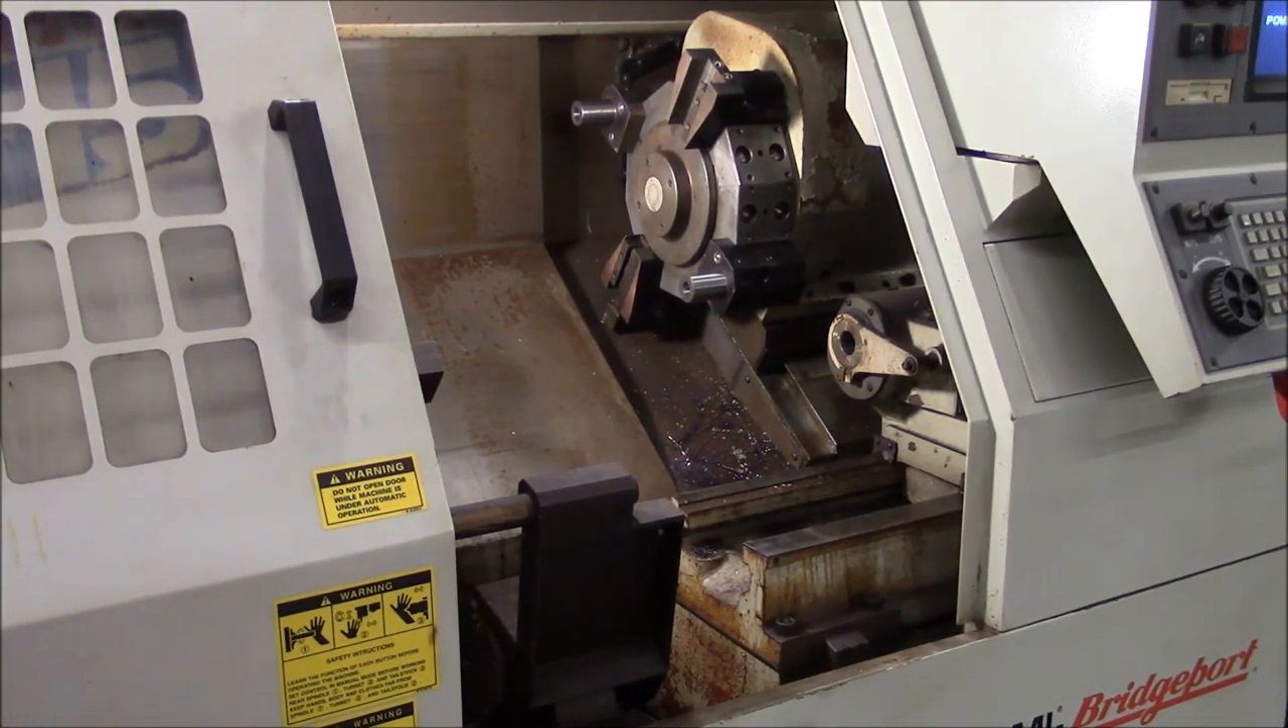I've got the turret all reassembled with the disc in the middle.